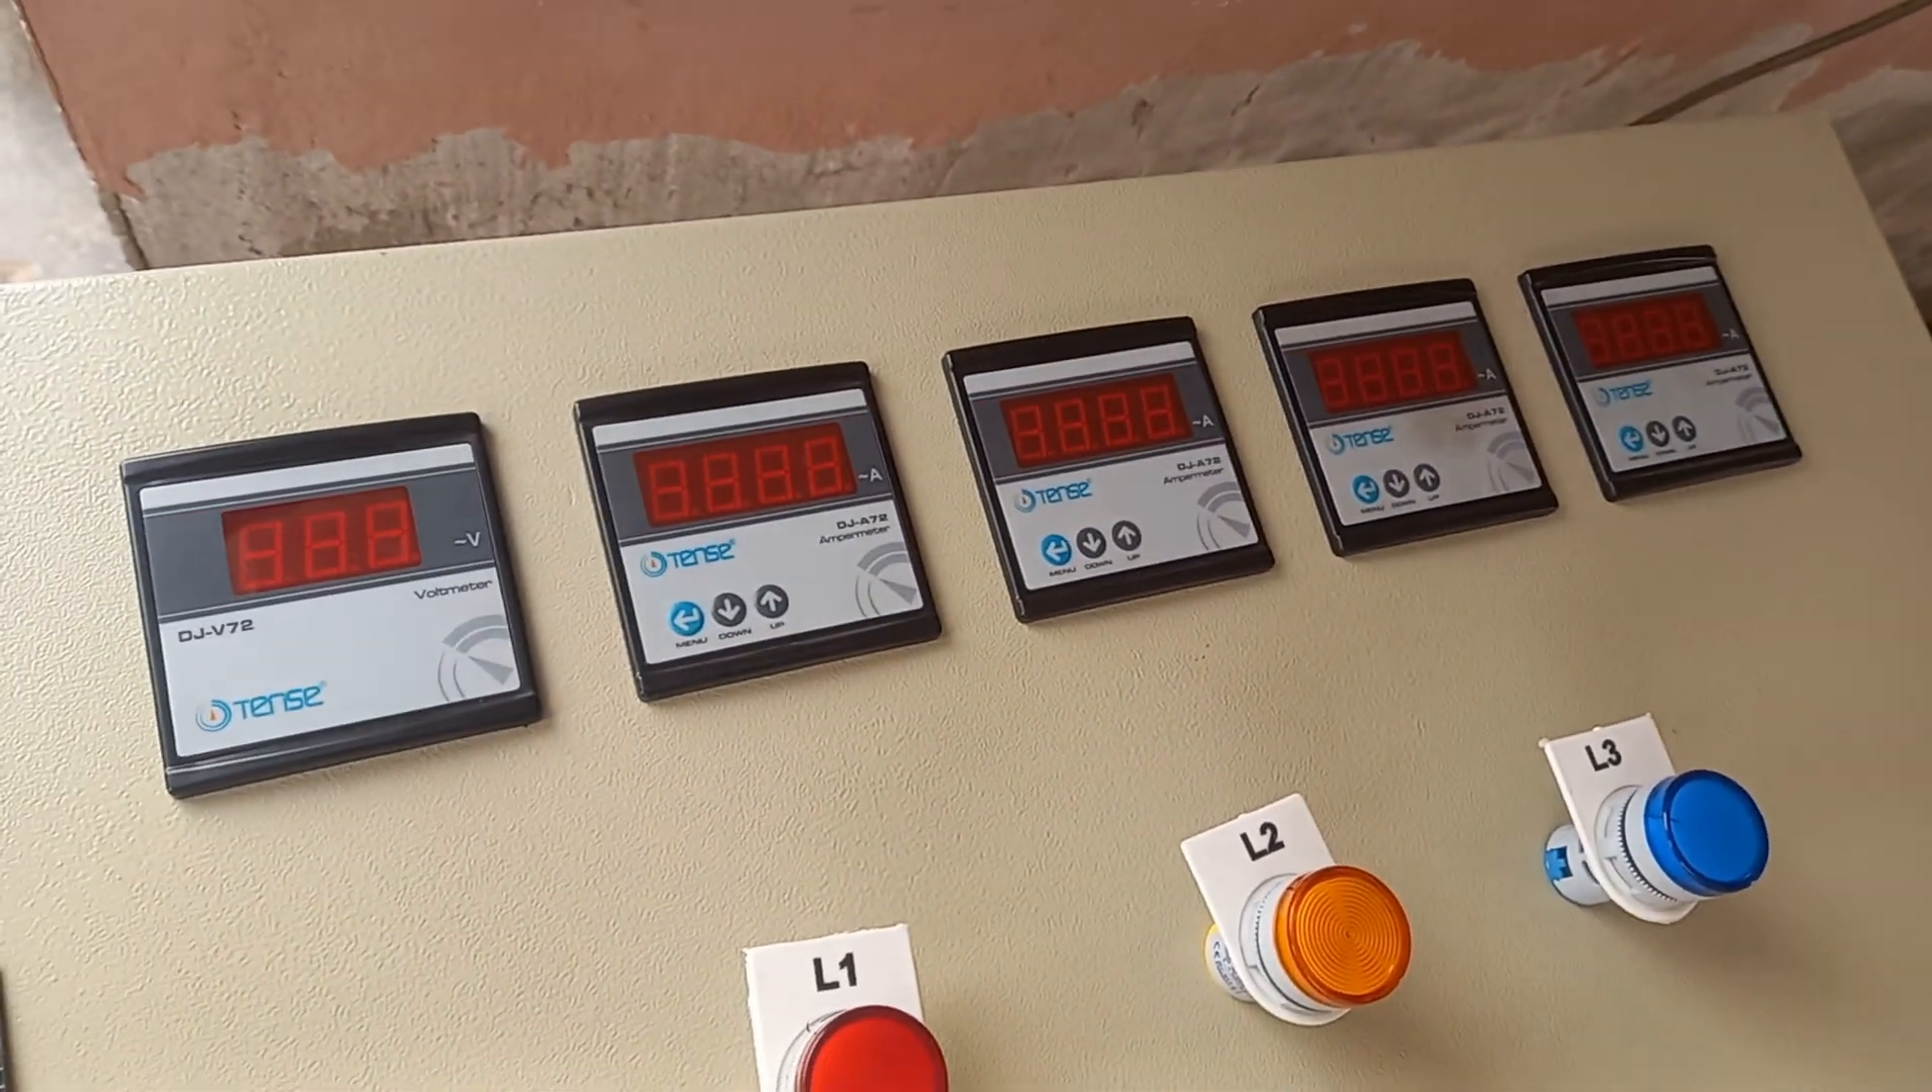یہ باقی تین امپیر میٹر ہیں جو میں نے ان کو فکس کر دیا ہے۔